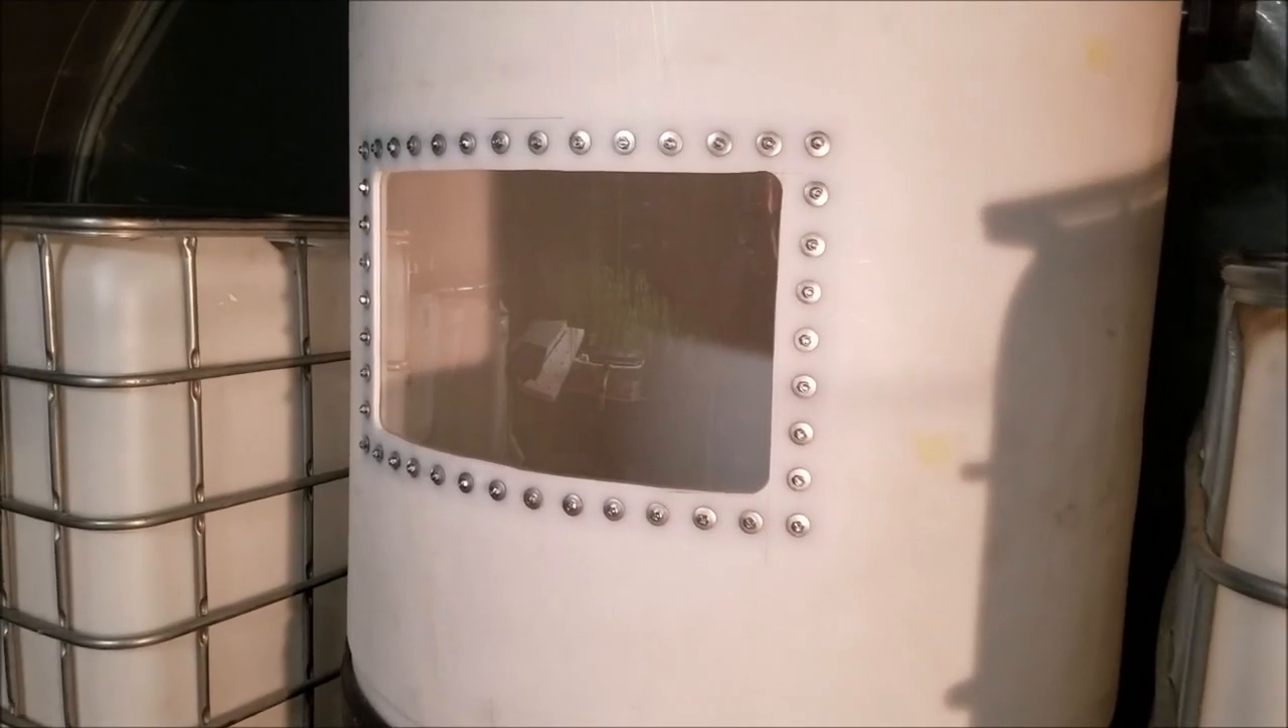So just finished putting the window on.